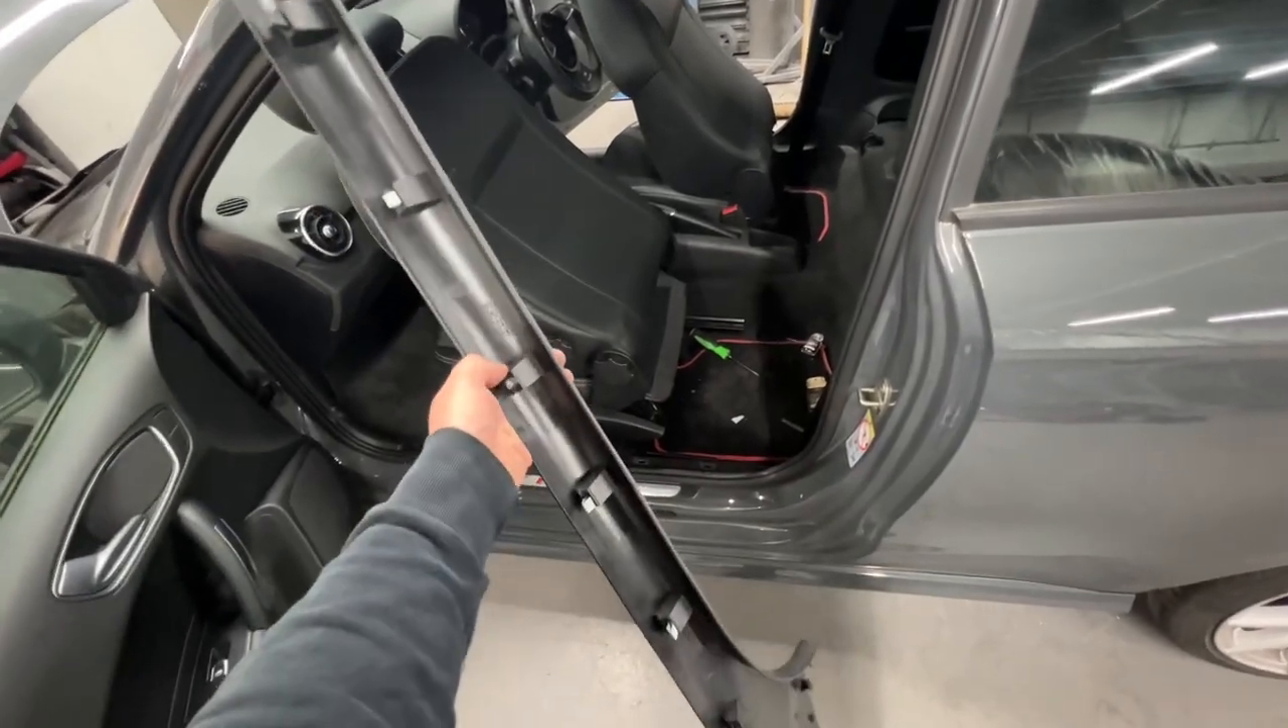So as you can see this is the passenger side all the metal clips still in place.